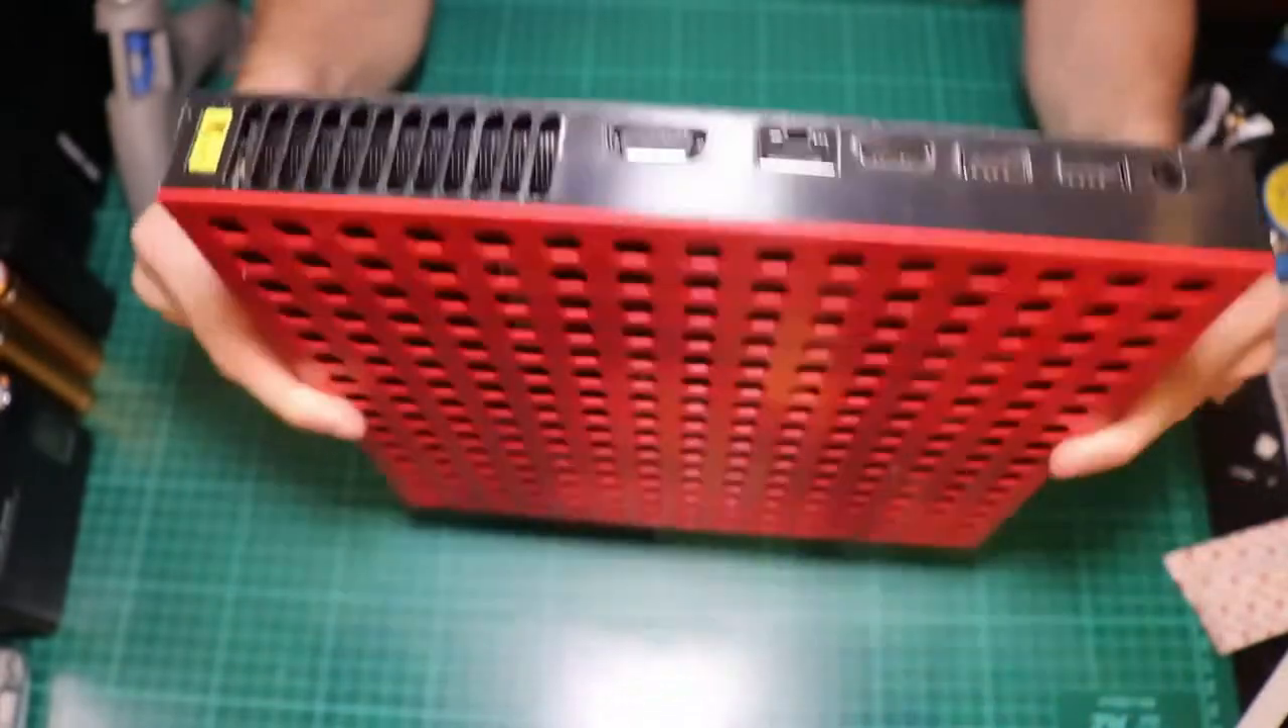Man, look at this great fitment. All the ports are so easily accessible.